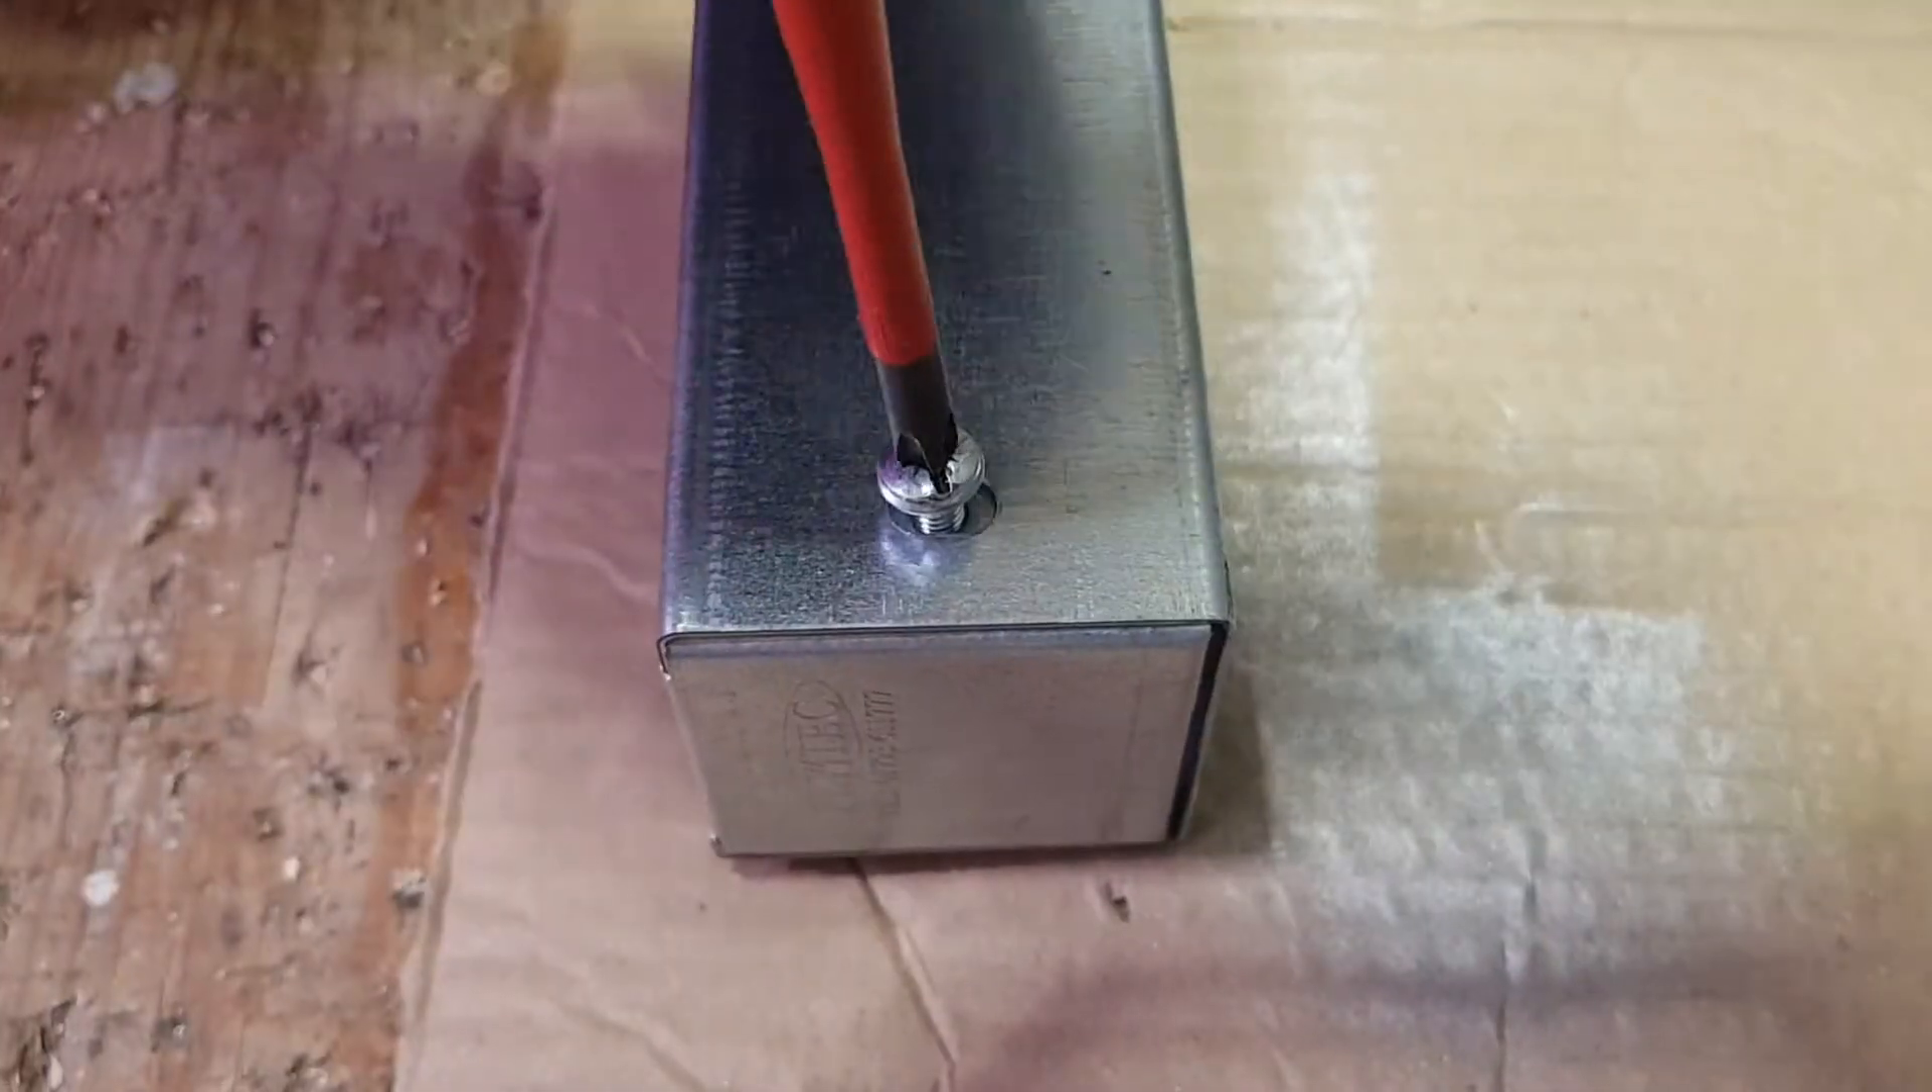This is clearly how the manufacturer wants that end cap to sit on the end of the trunk in there yeah so it's not sticking out too far it's not going in too much that is basically spot on.